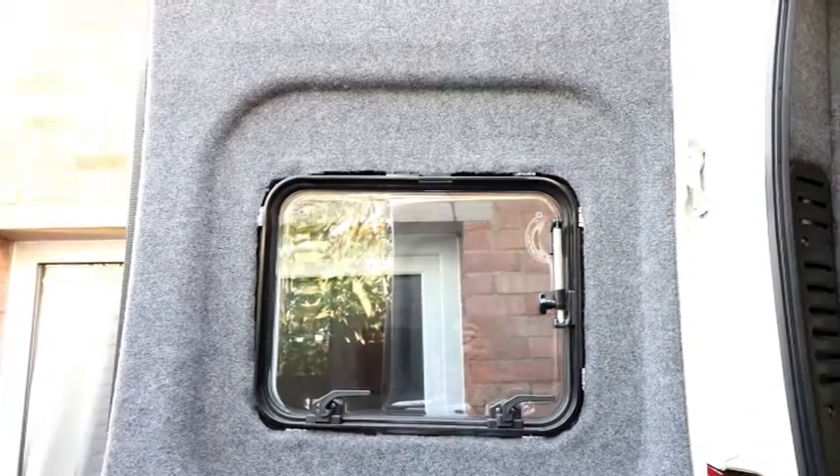I've now carpeted this back door, put it around the window, still got the Horrocks blind to go in there.